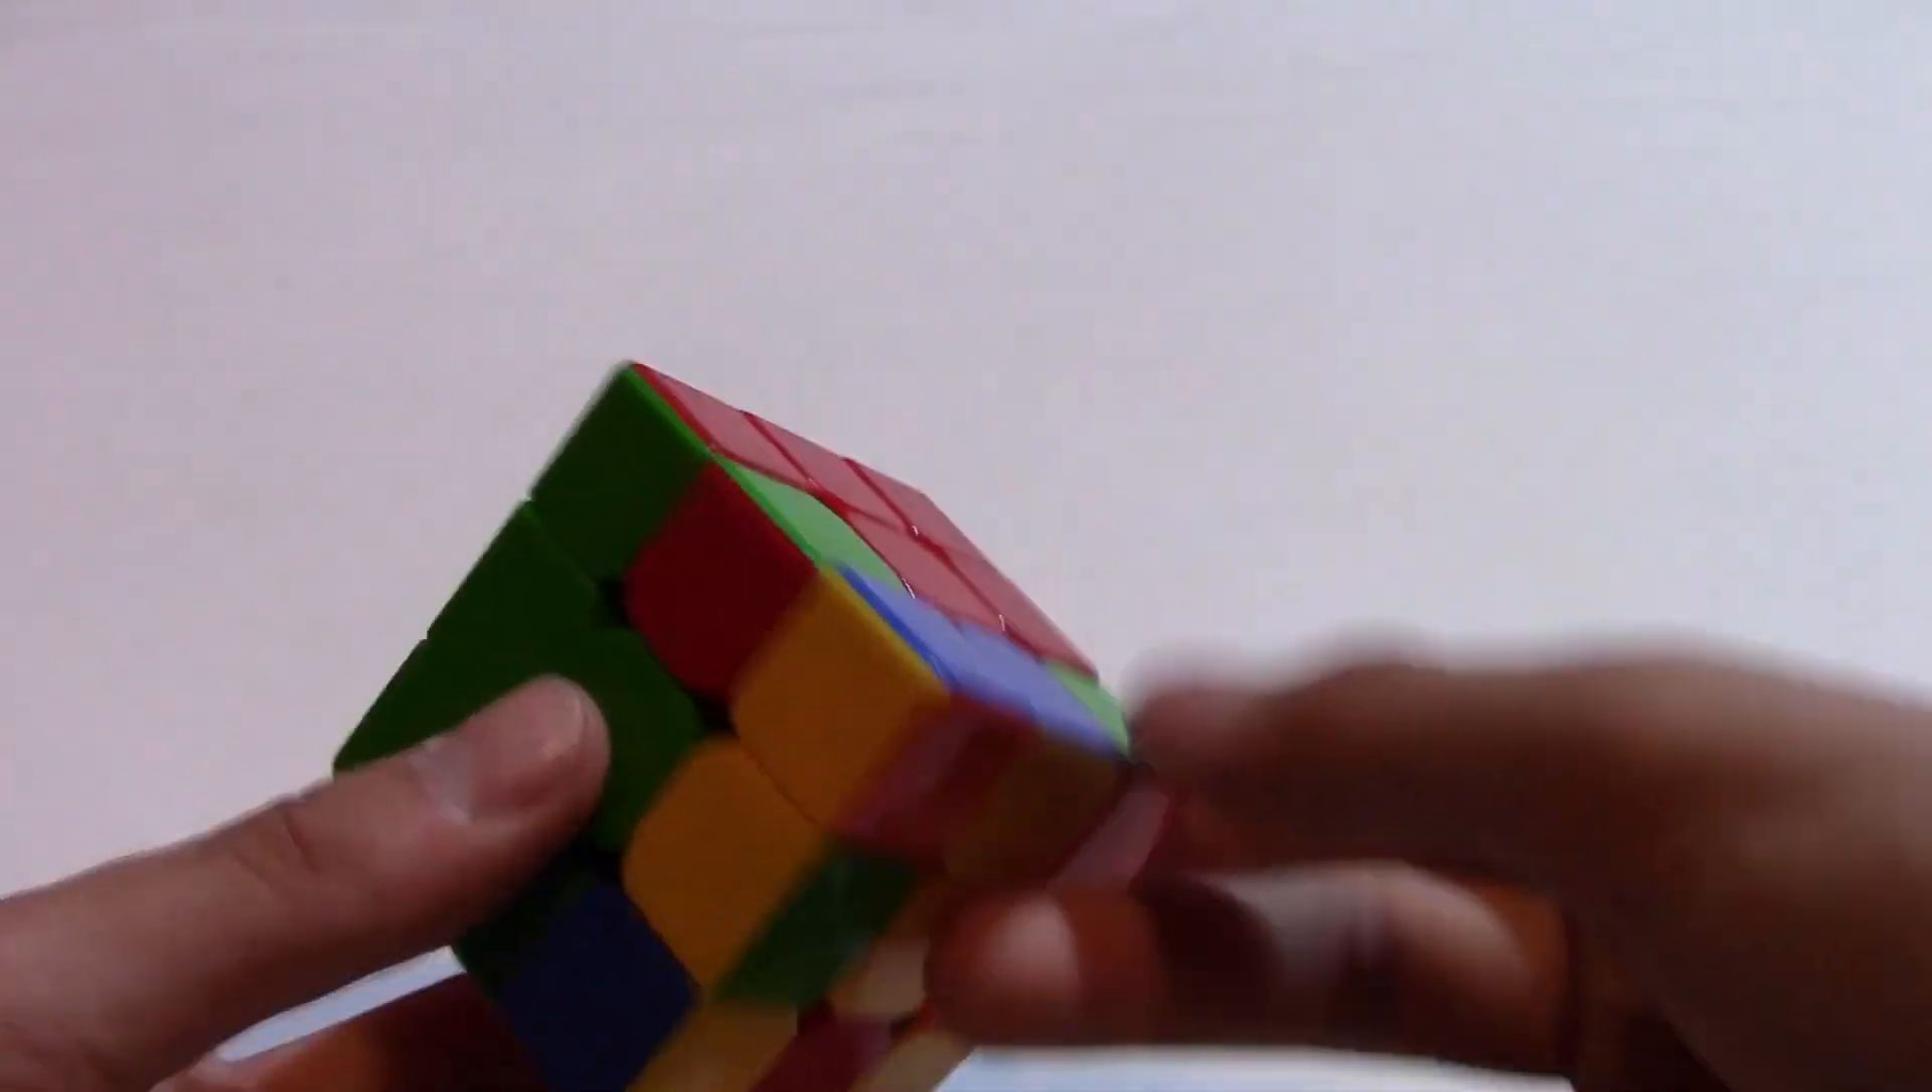The red and green piece is over here but it is like it's twisted so the green is on the red side and the red is on the green side.